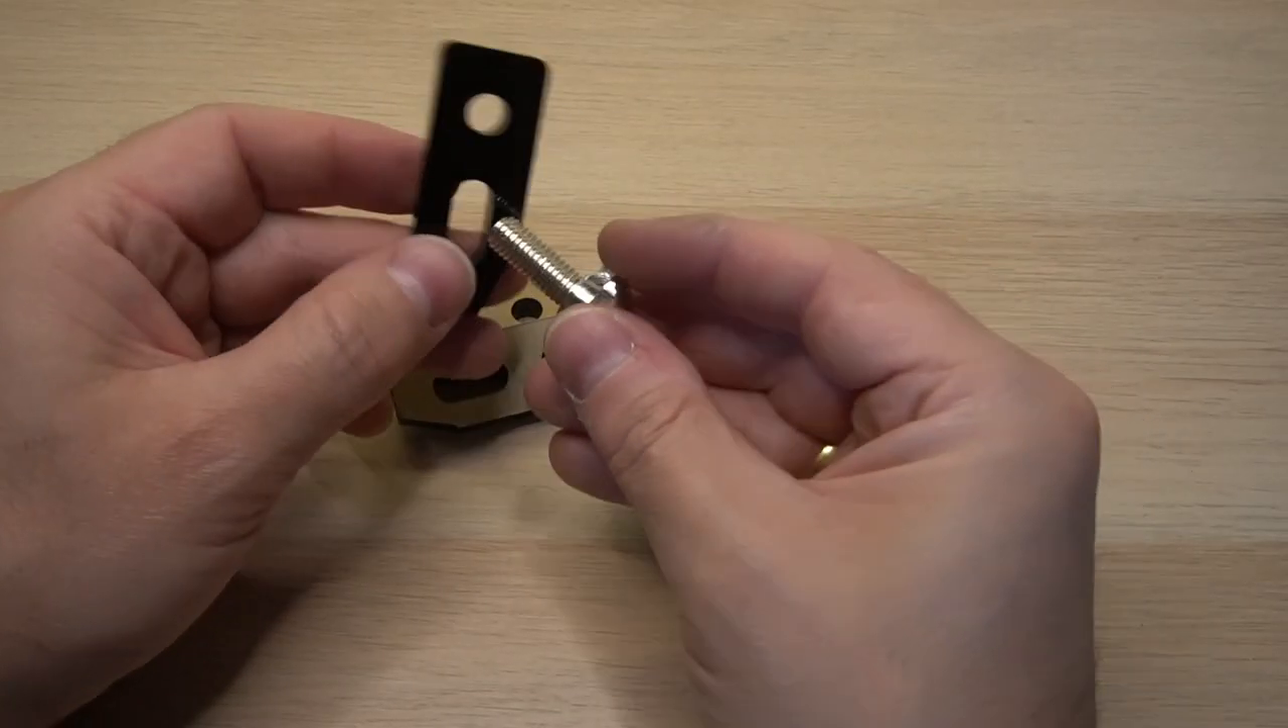There are still these acrylic table clamps that need to be assembled.